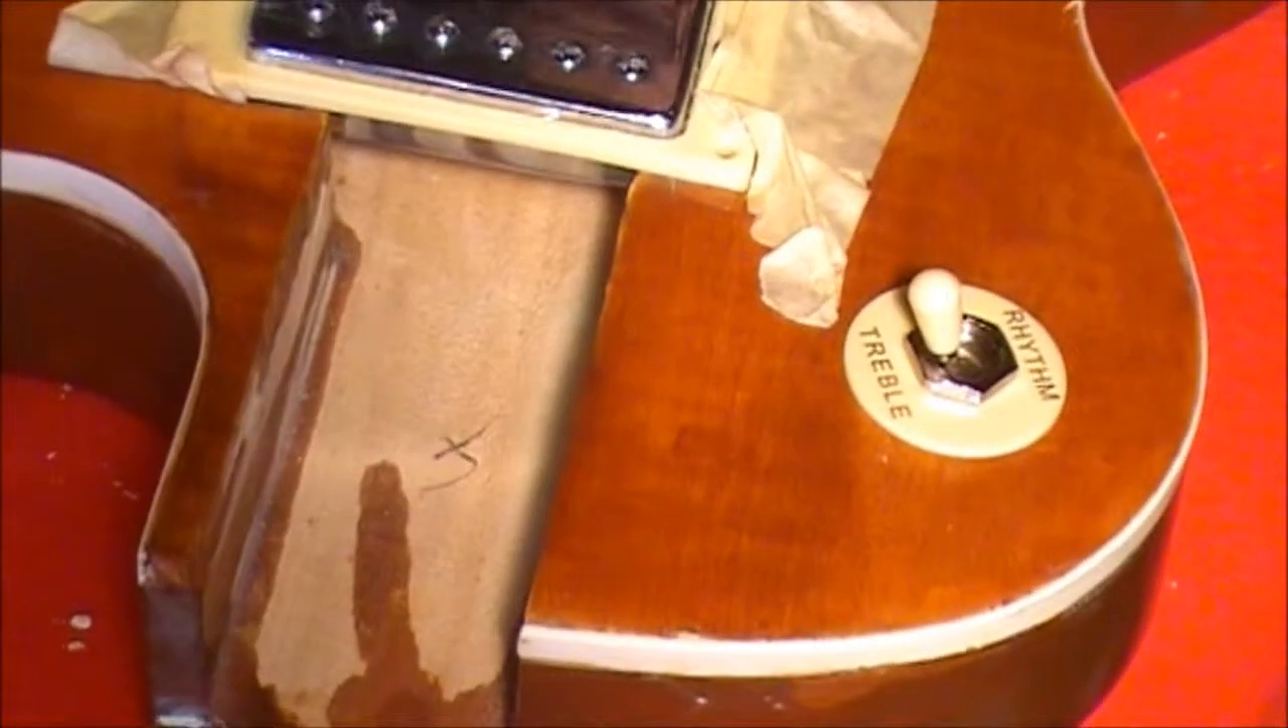I won't actually screw the pickups in yet because I want to leave them just taped in while I put the neck on because I might have to move those.